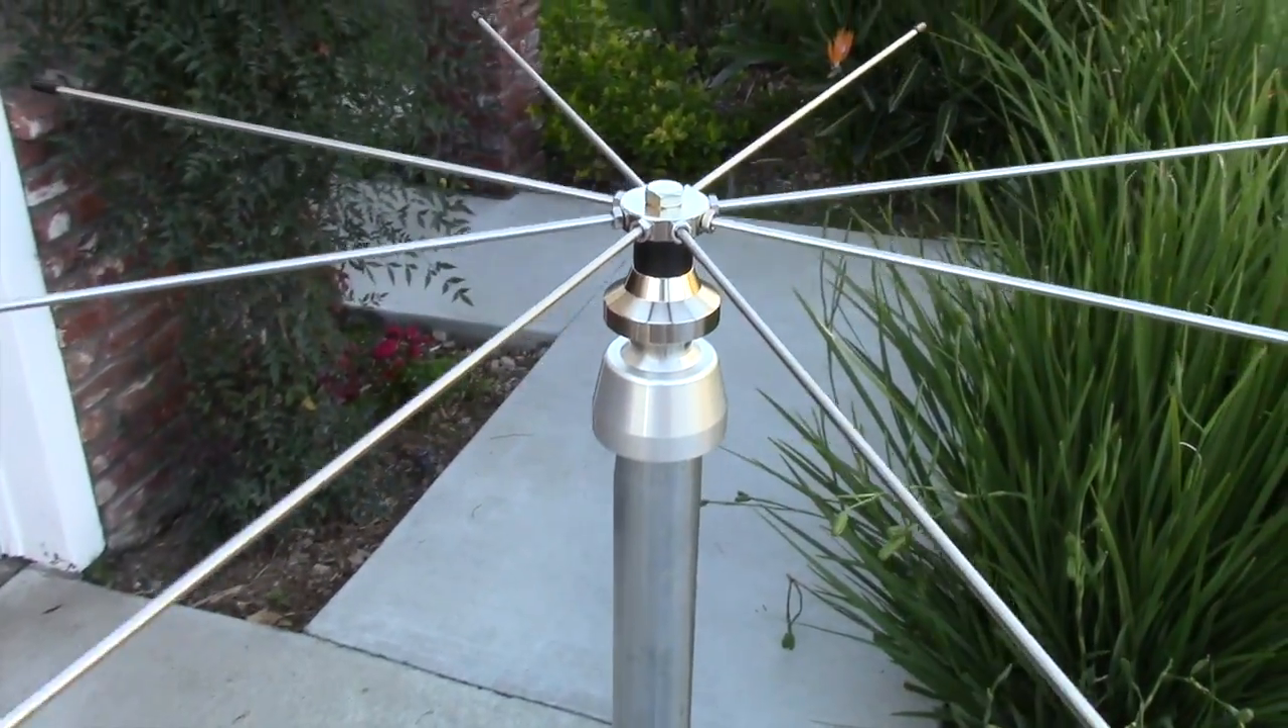You can see how the hub fits on the mast.